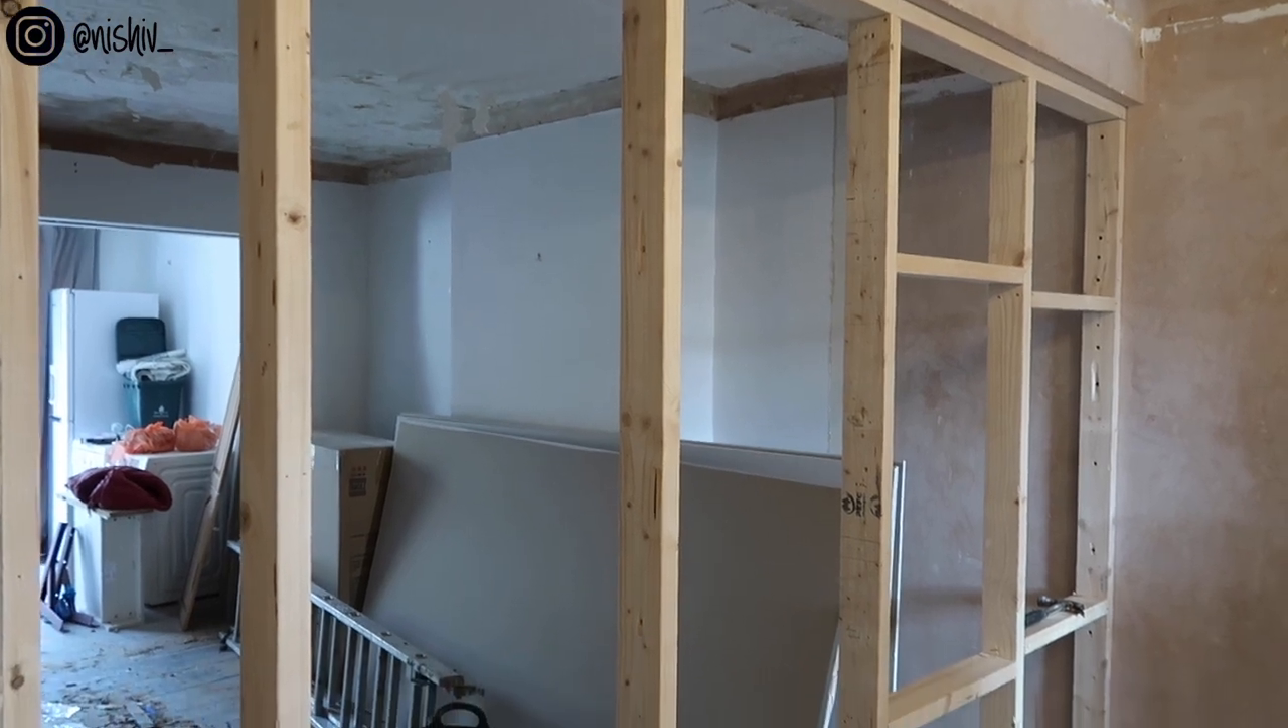Look at this. They've started building the stud wall.